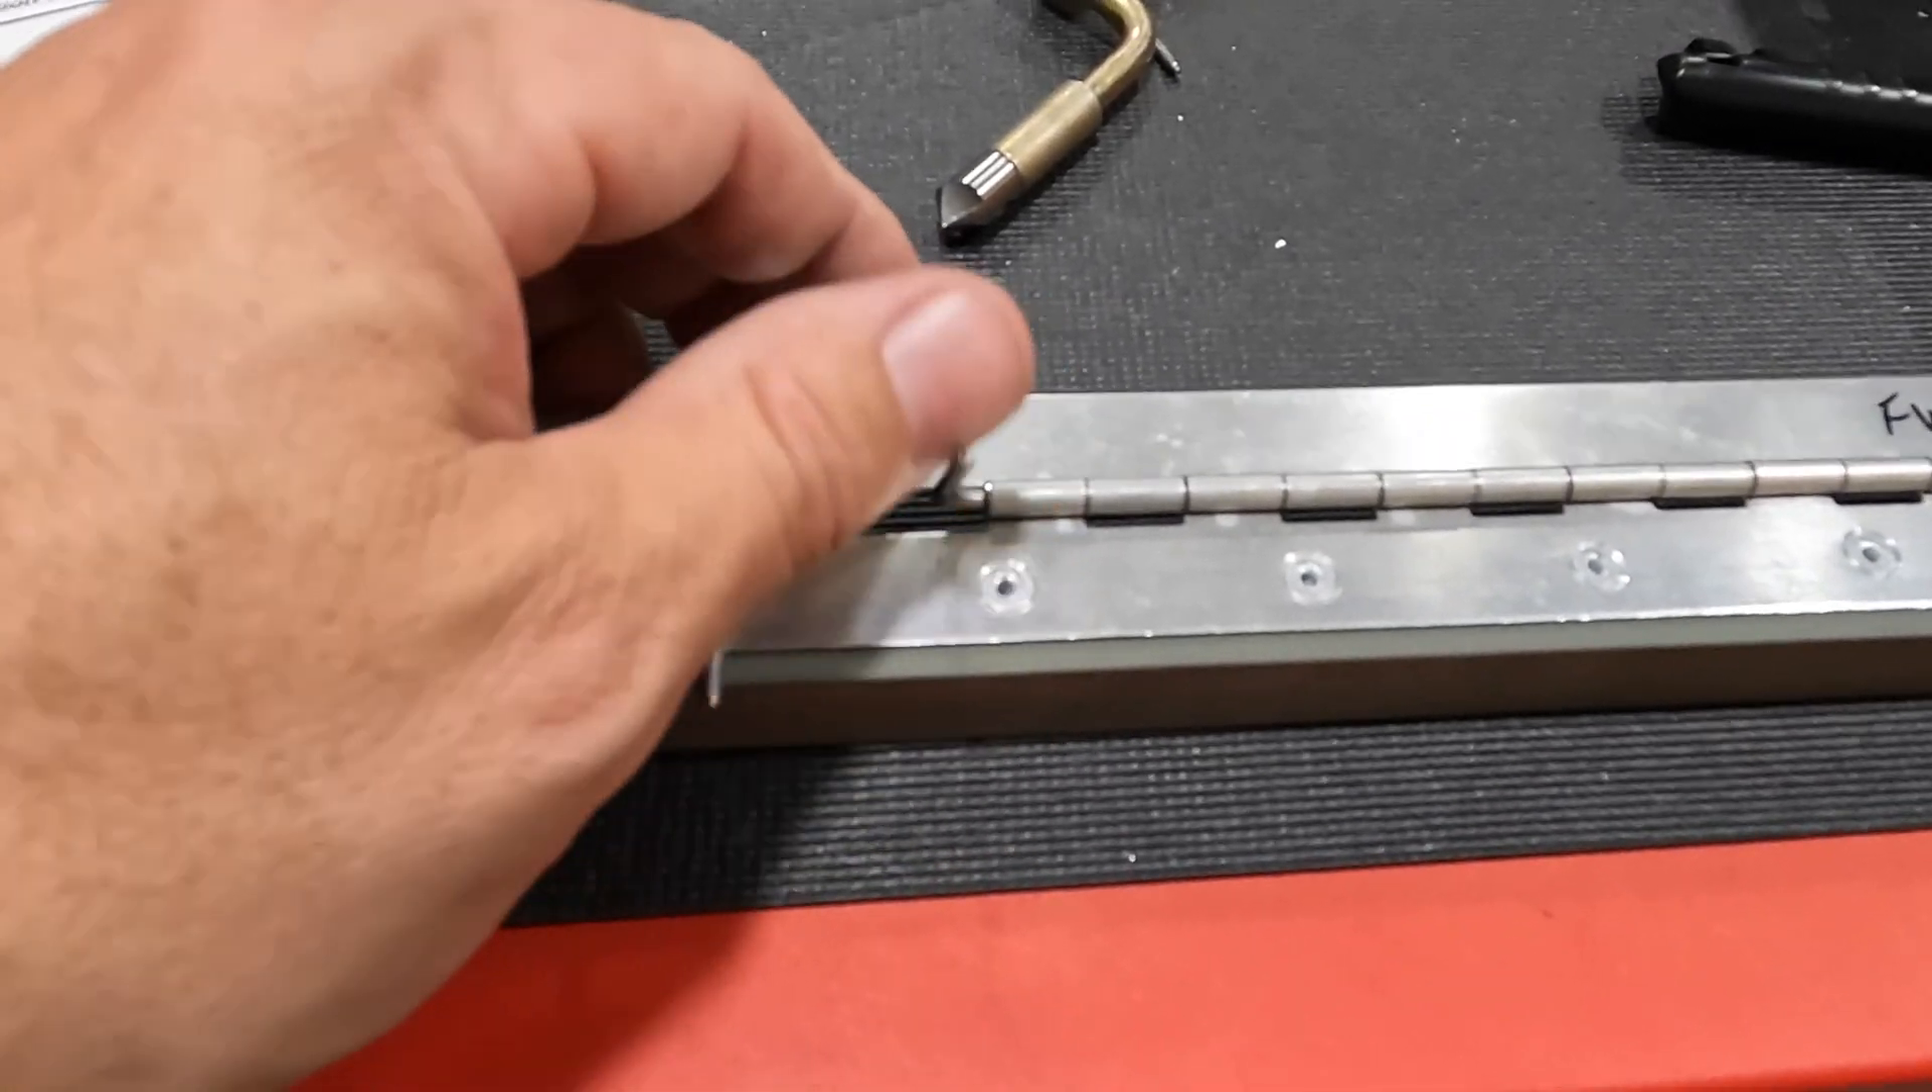And there is the final product guys. All the rivets are countersunk. Everything's in. We've got our hinges in there.